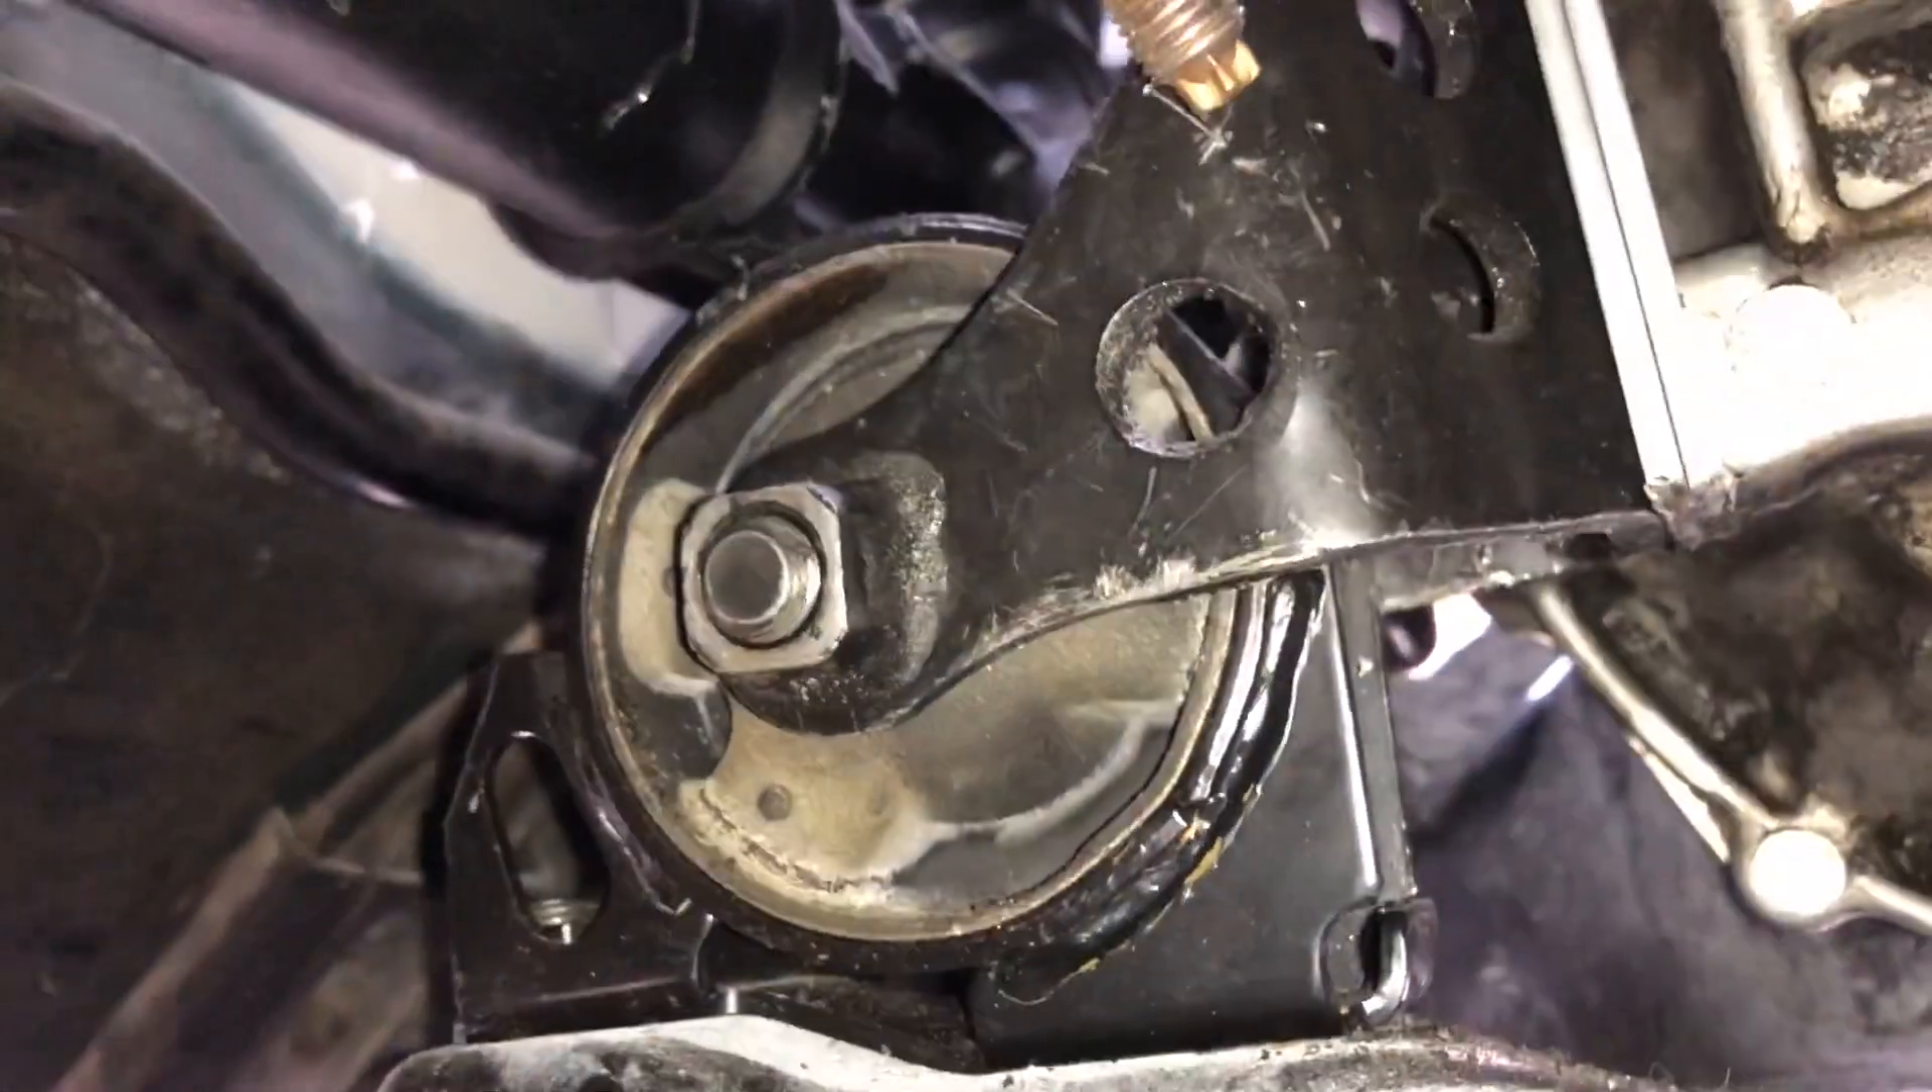So I just finished installing the actual bolt for the rear mount take a good look at it and now I think I'm done under here so I'm gonna go ahead and slide on out.